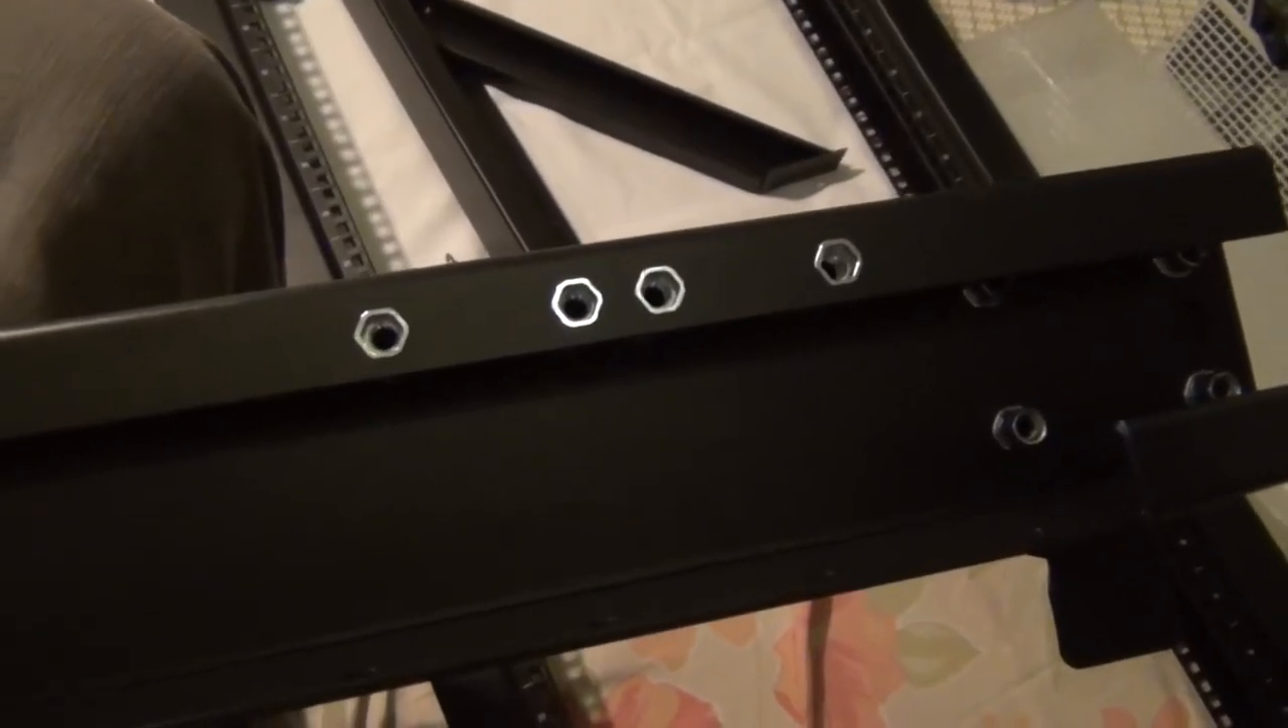On this base we can also see that the nuts are already in place to hold the frame.